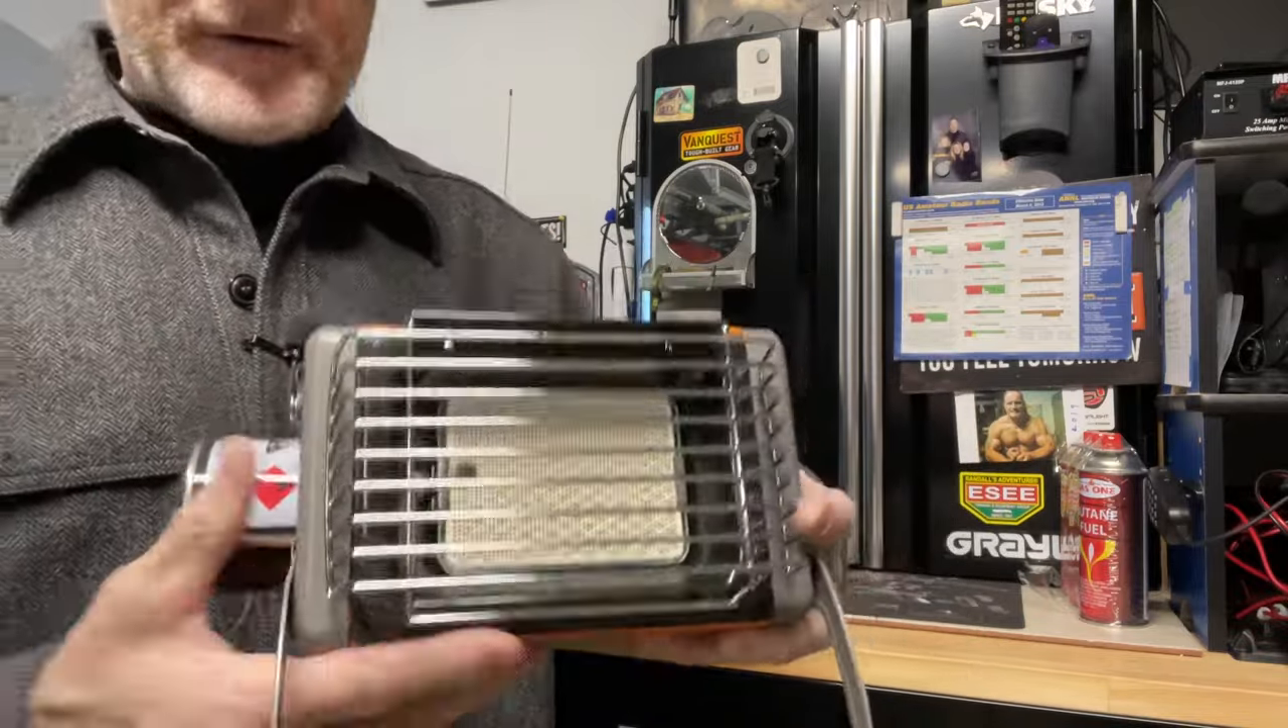So your fuel canister just sticks out a little bit there.